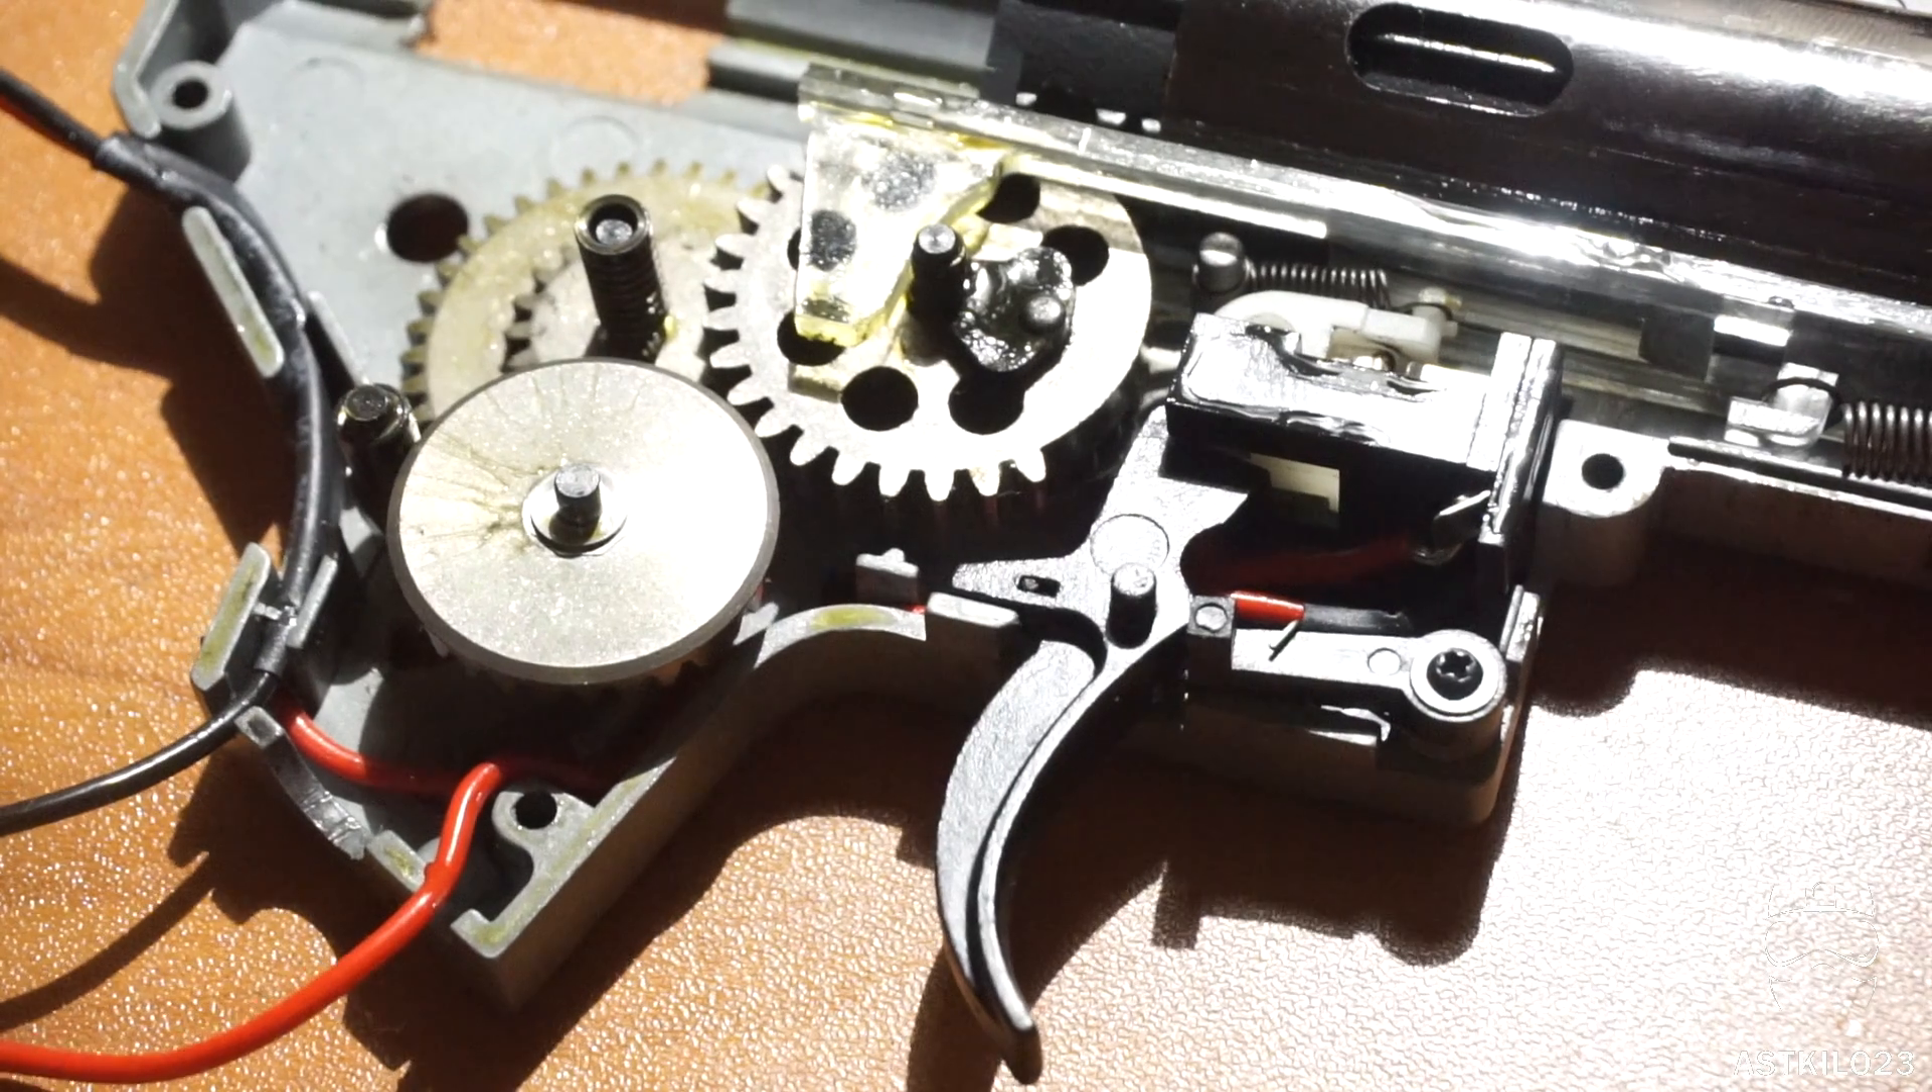Currently I have the gearbox open and we still have the old wiring installed.